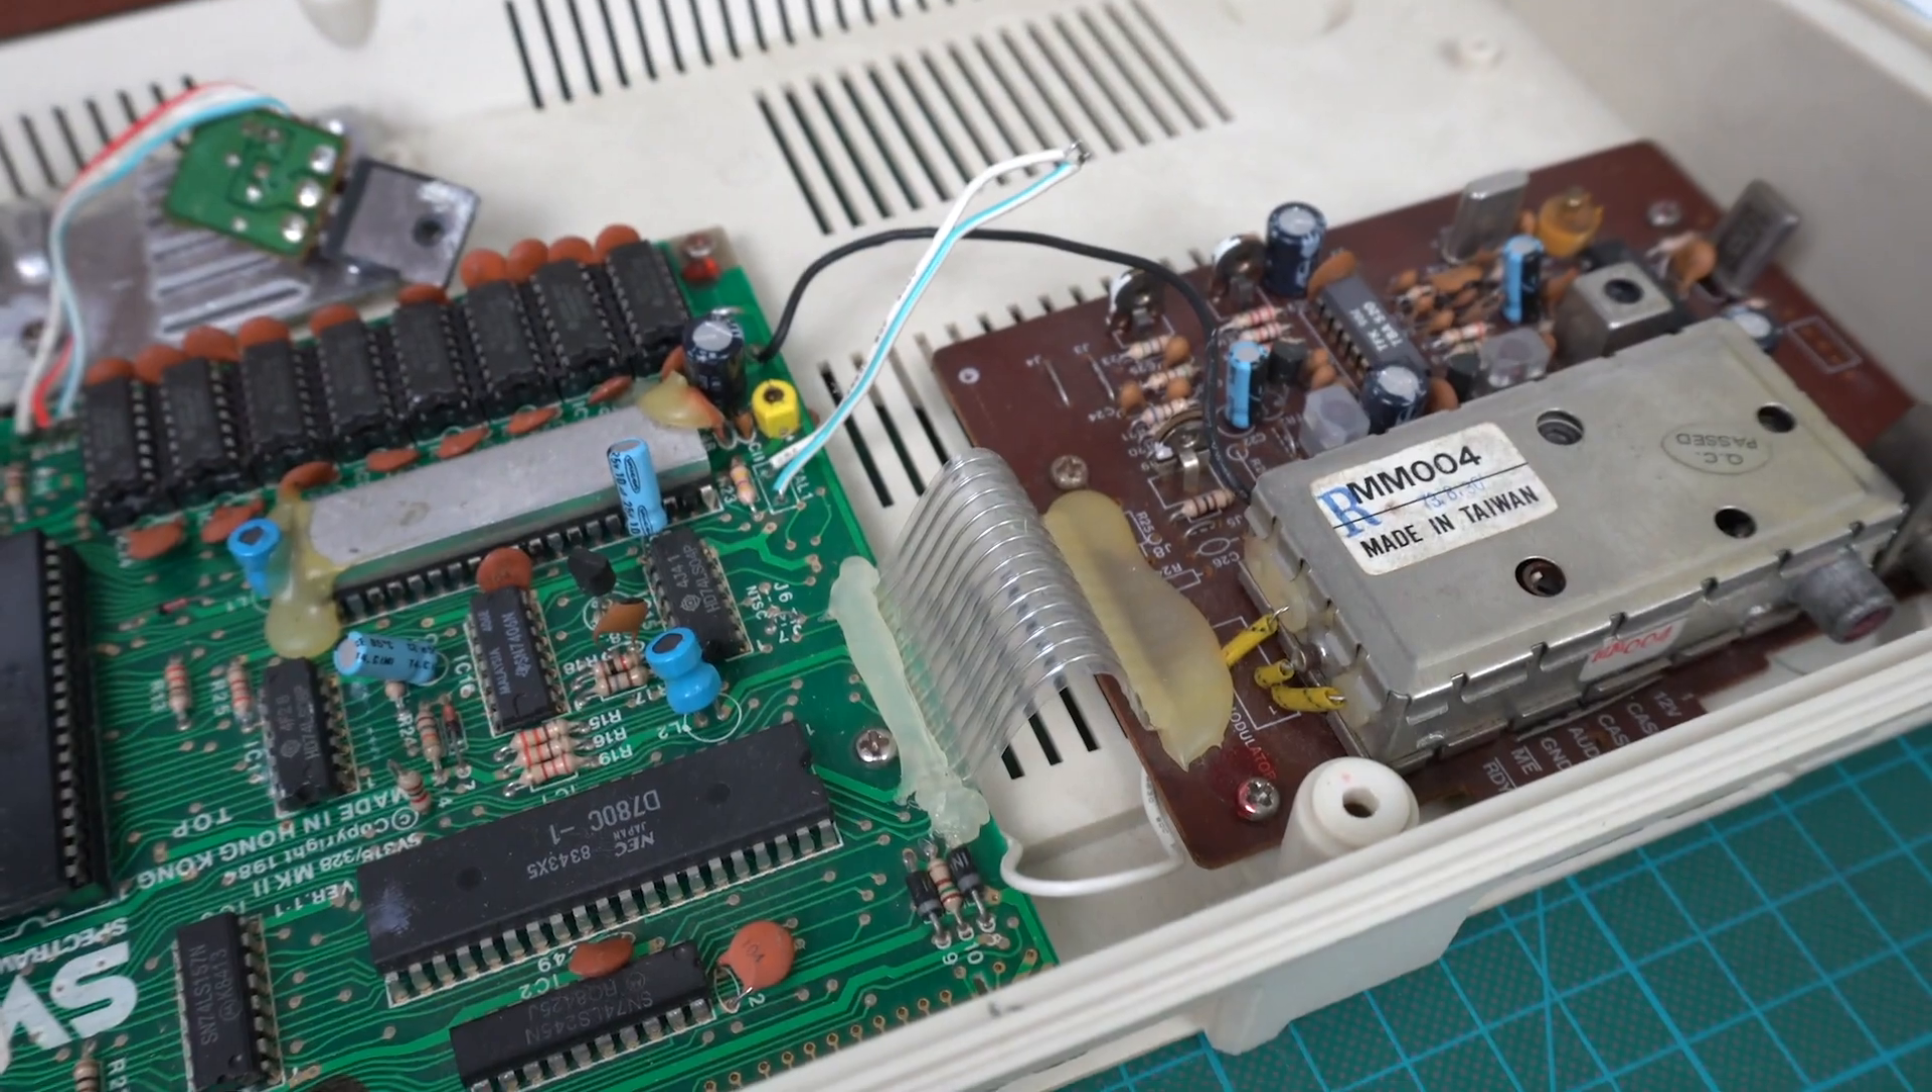And over here we have two cables that are not even hooked up.